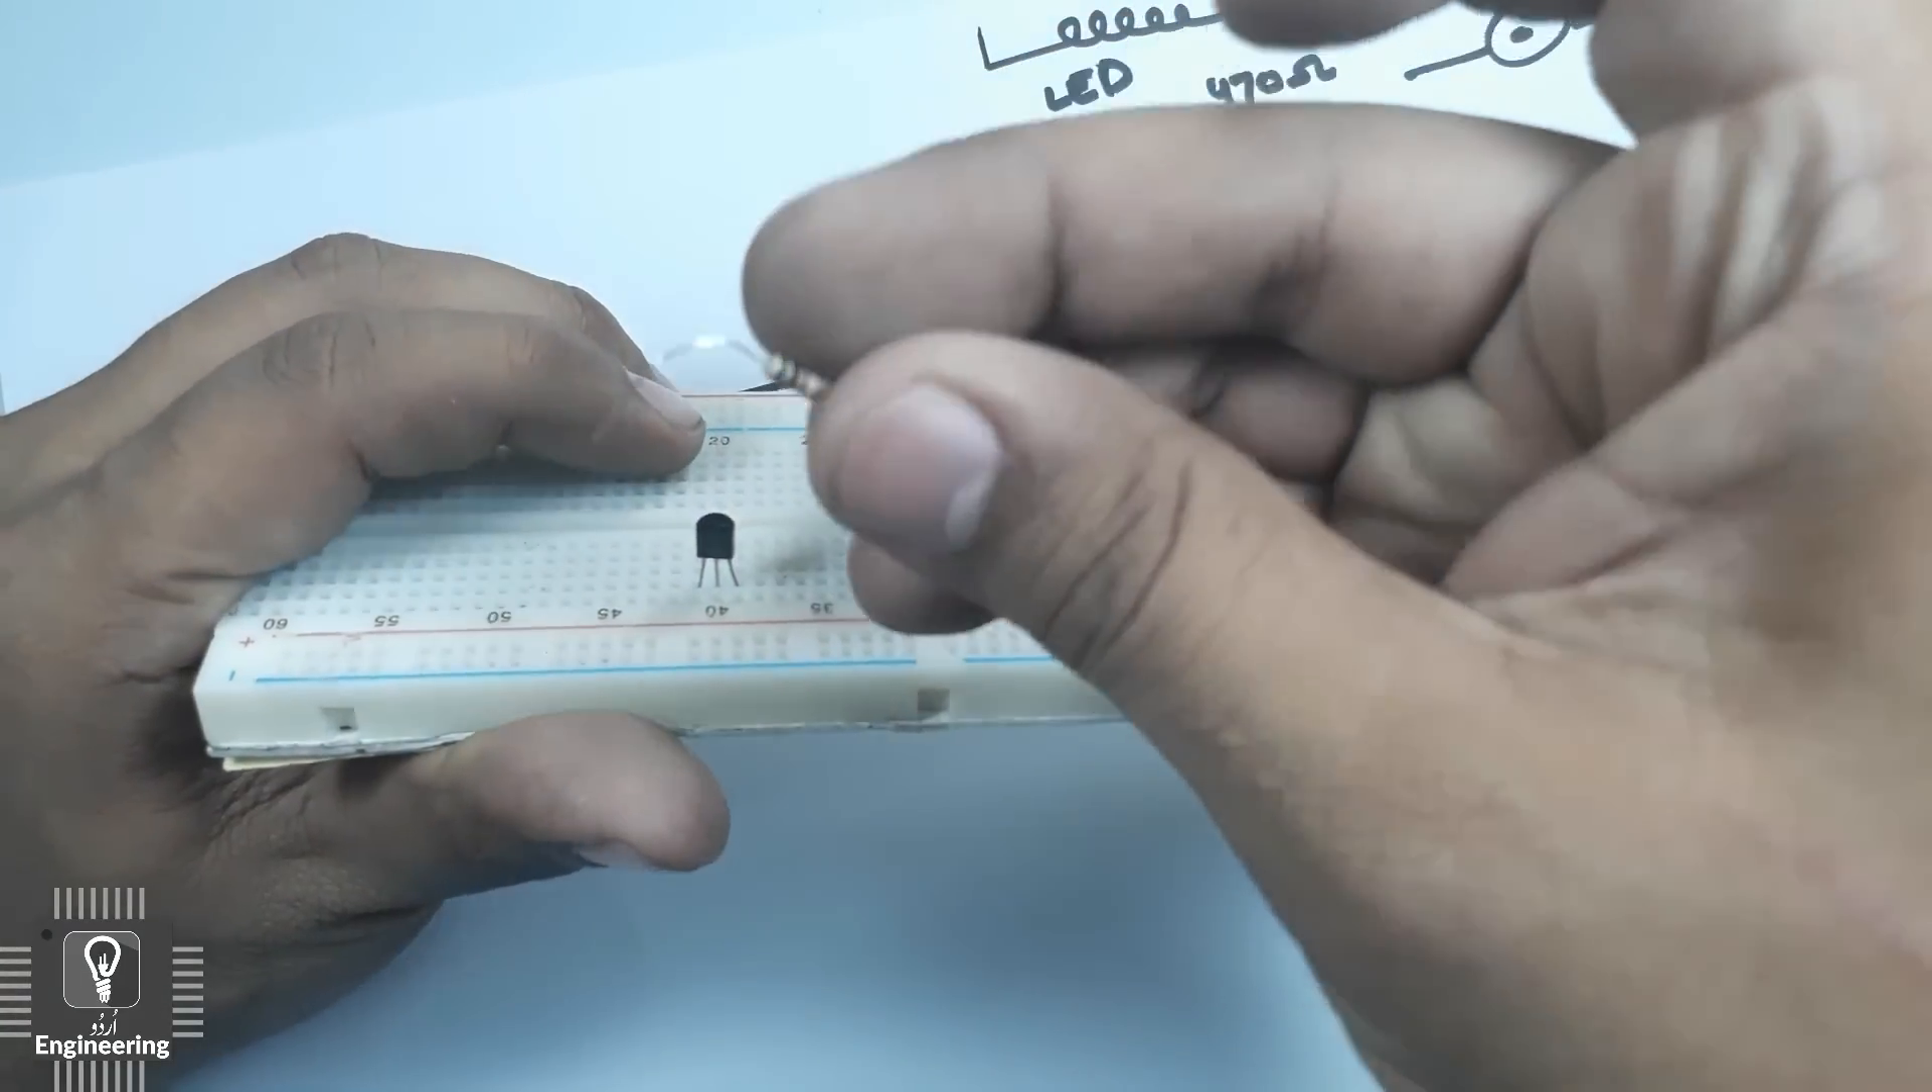یہ ٹرانزیسٹر ہے یہ میں نے لگا دیا۔